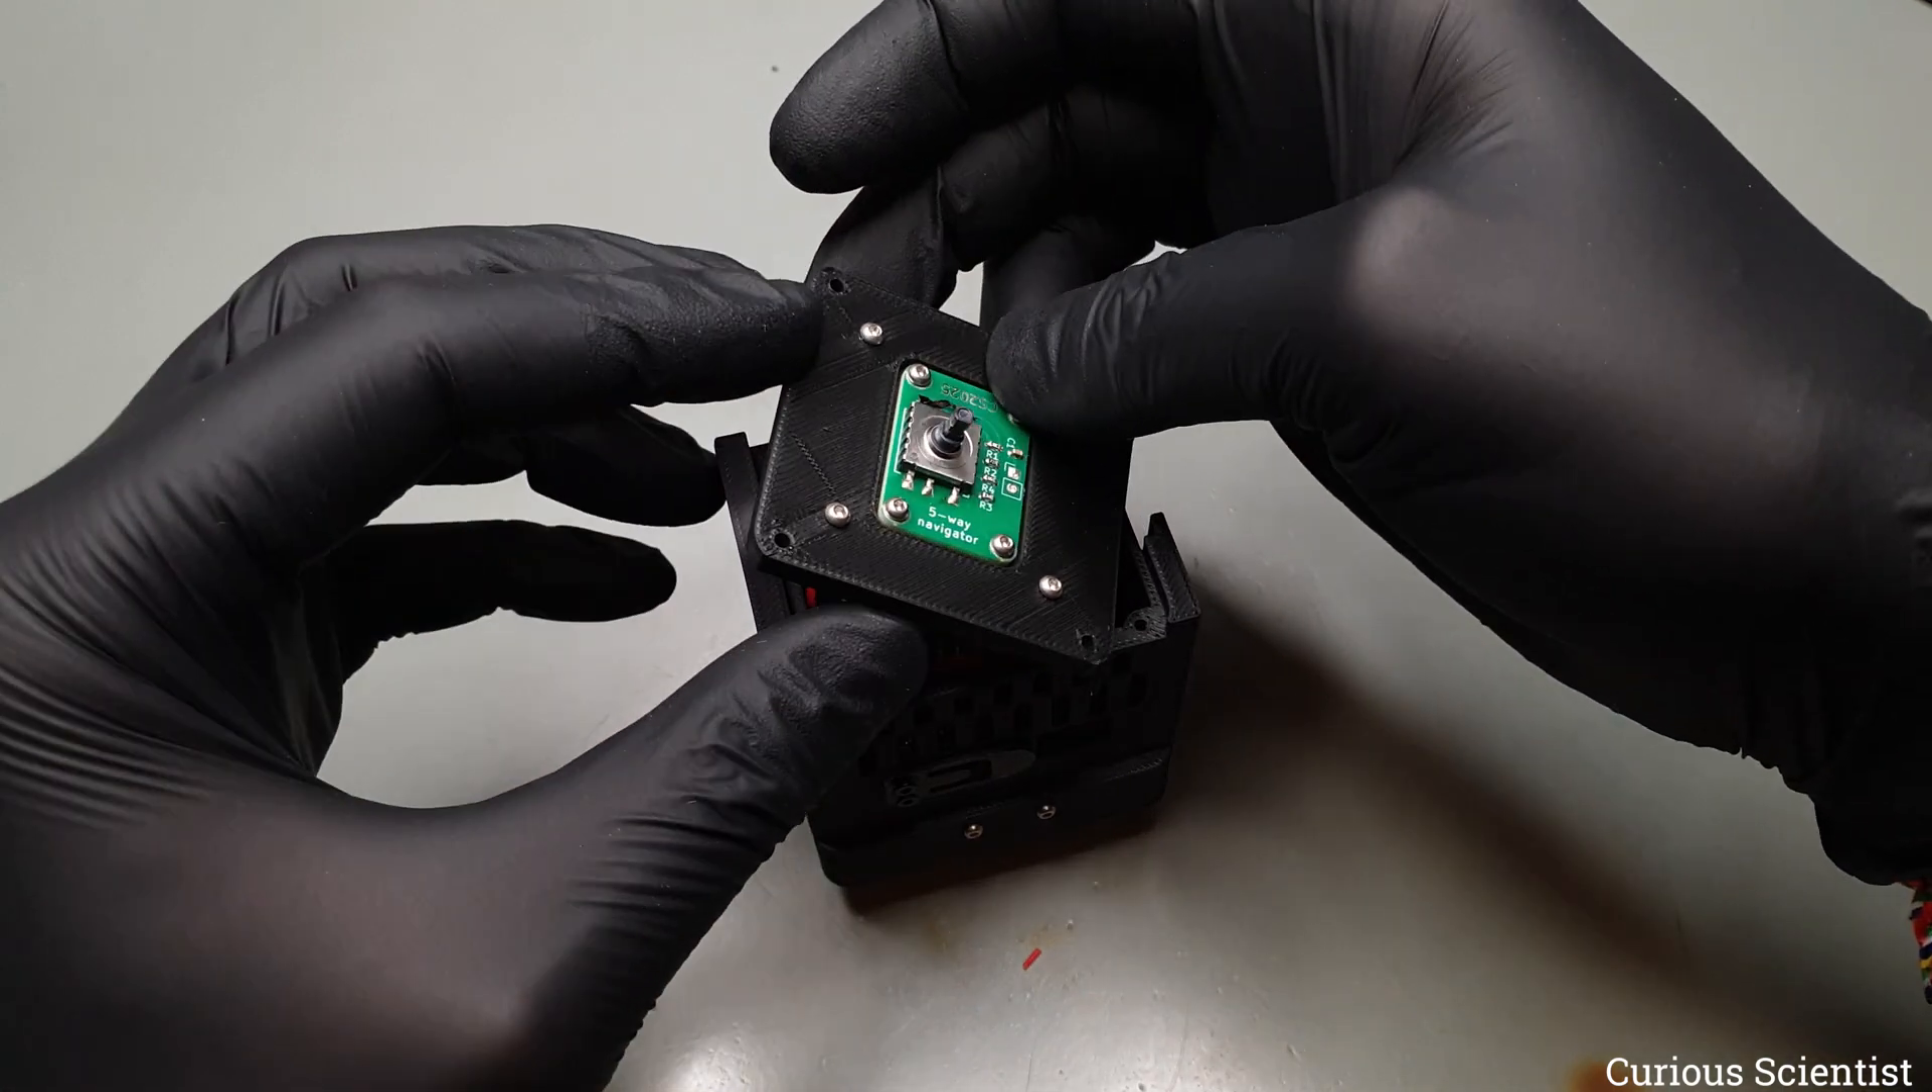Finally, on the outer side of the panel I attached my custom 5 -way joystick for controlling the camera.